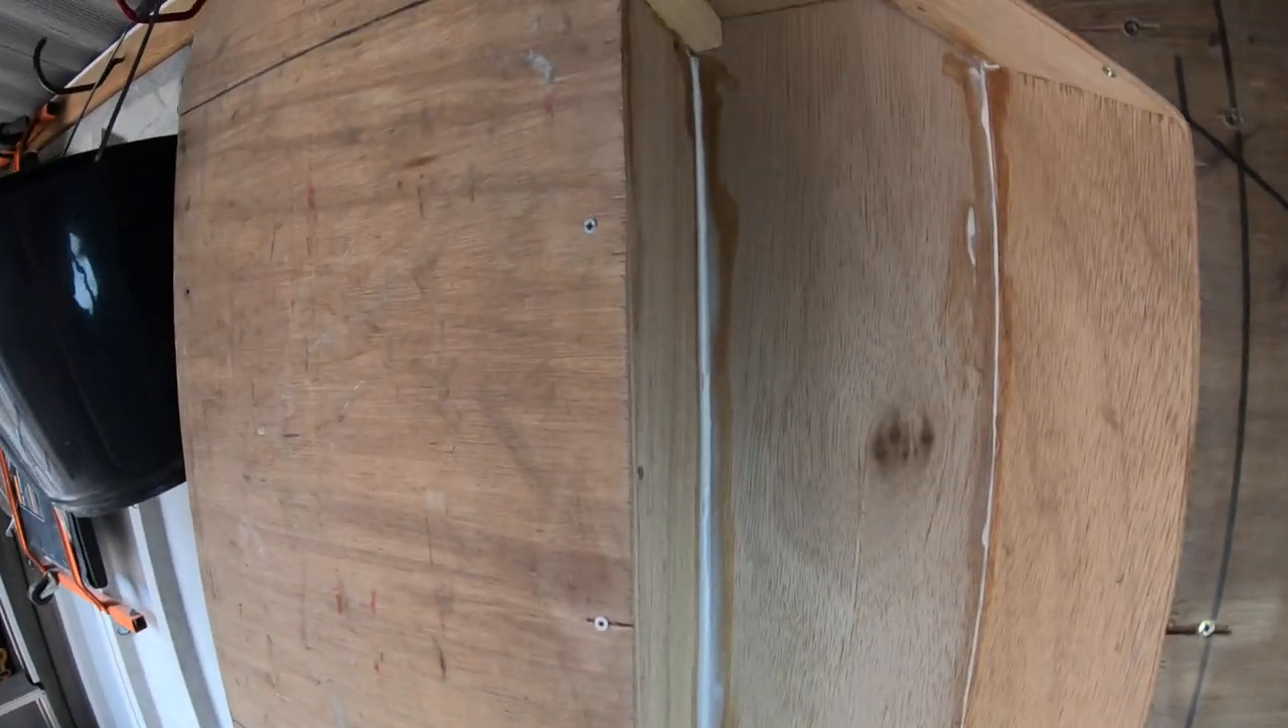So moving on, what I've done now is I've just run some wood glue all in the joins, all in the seams there.